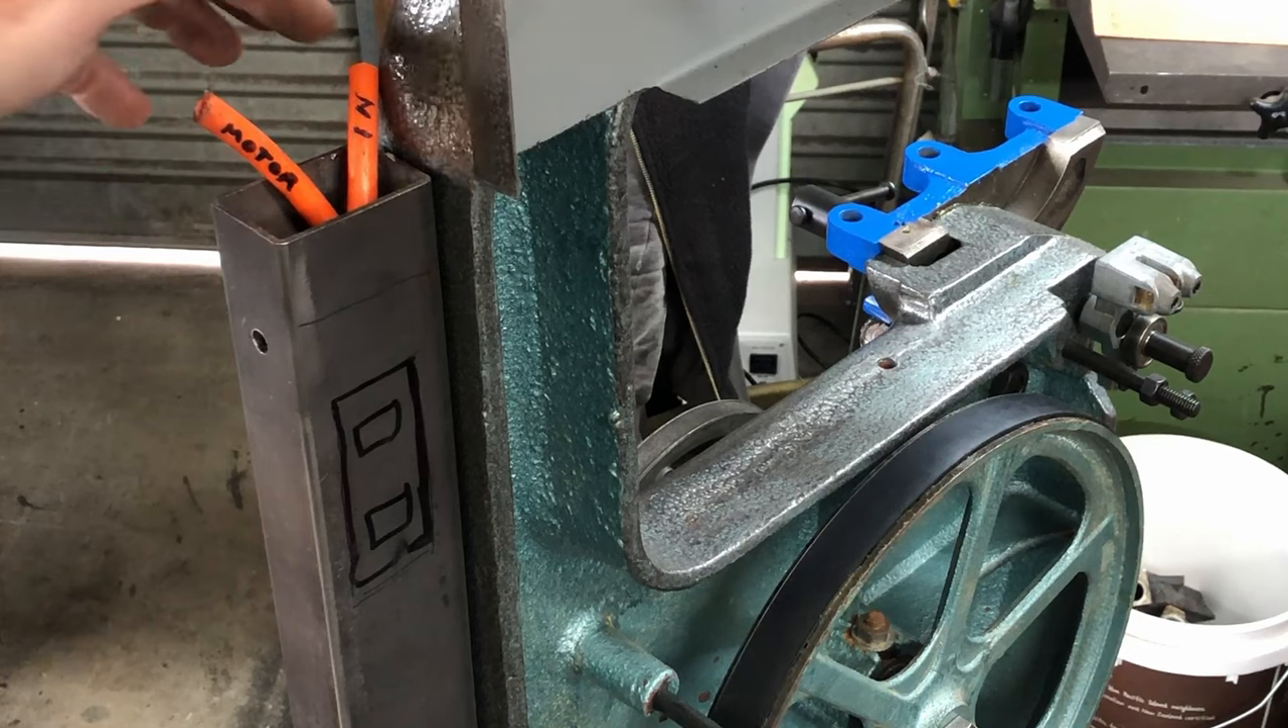Cables are fed through the tubing. And they come out the top here.